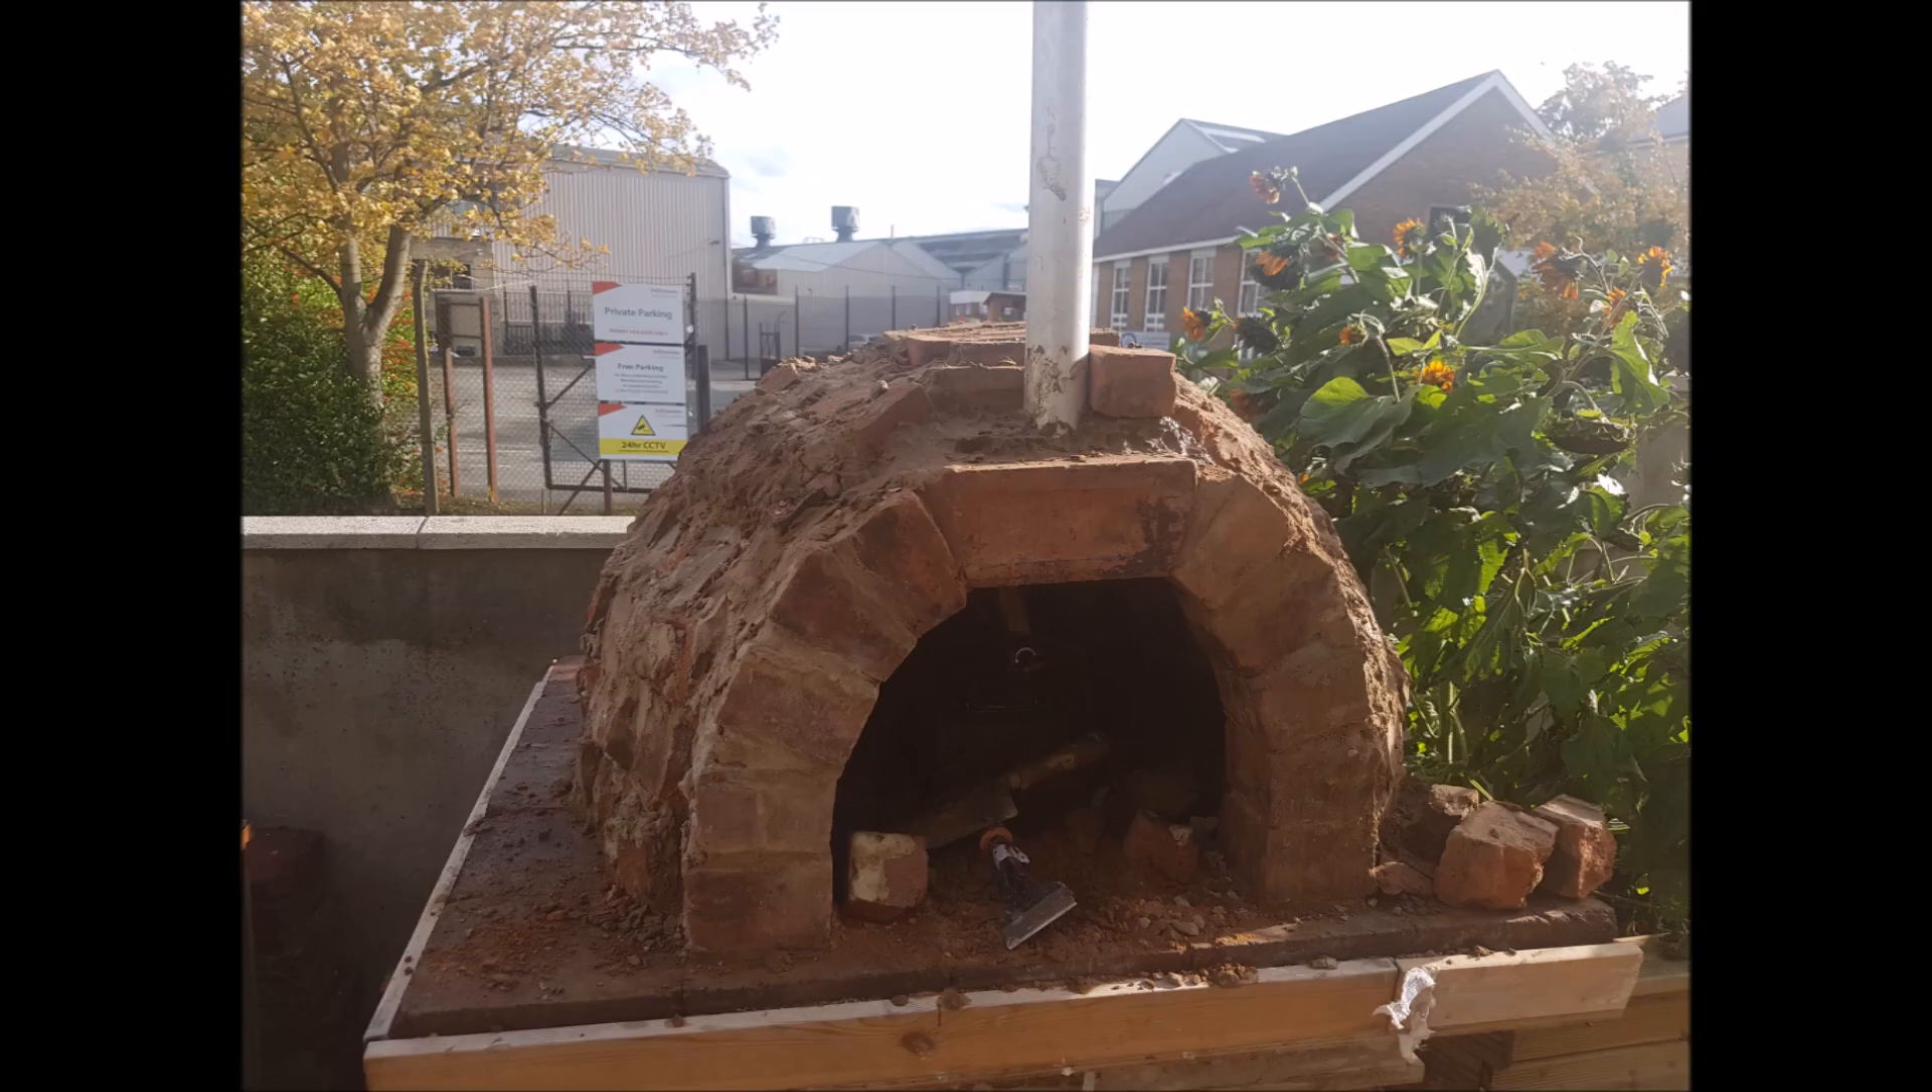I've also gone ahead and put my chimney in which I was able to wedge in with some rocks and some cement.